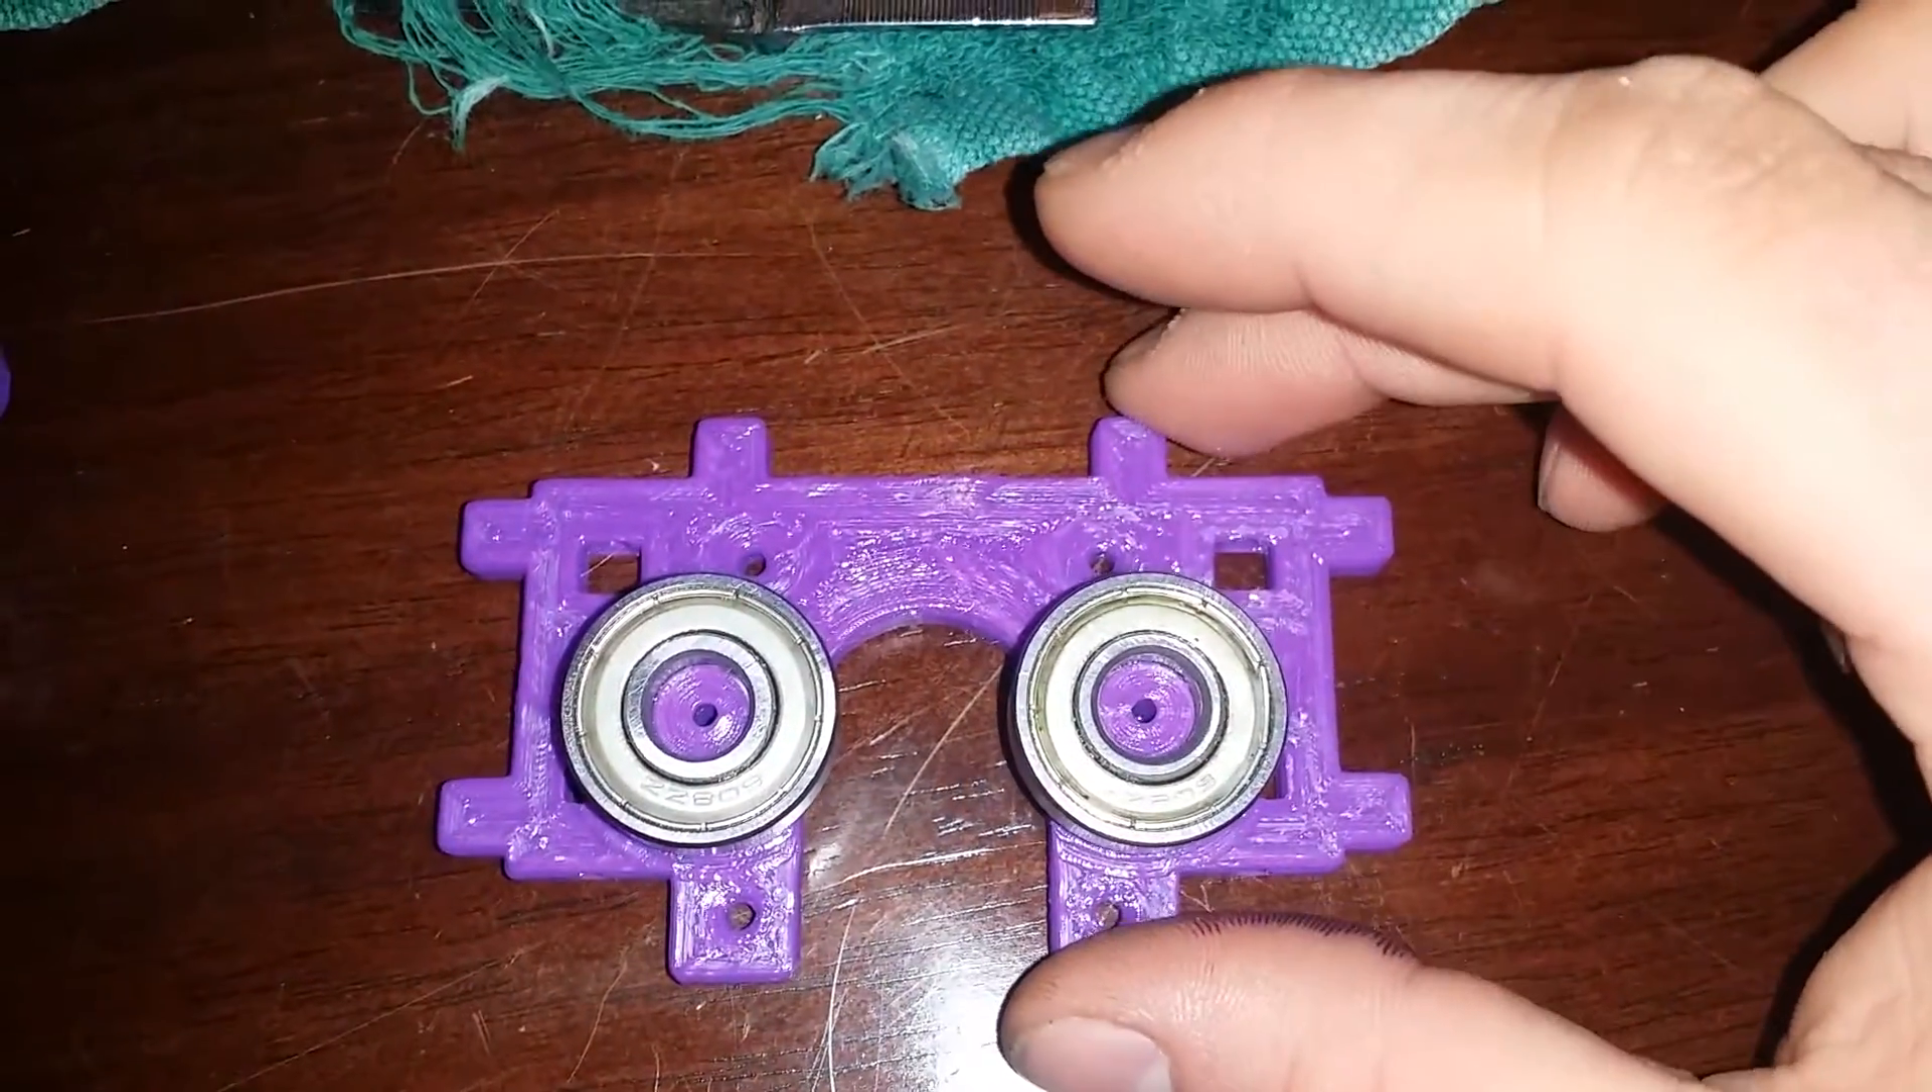So, it seems that the bearings fit perfectly.